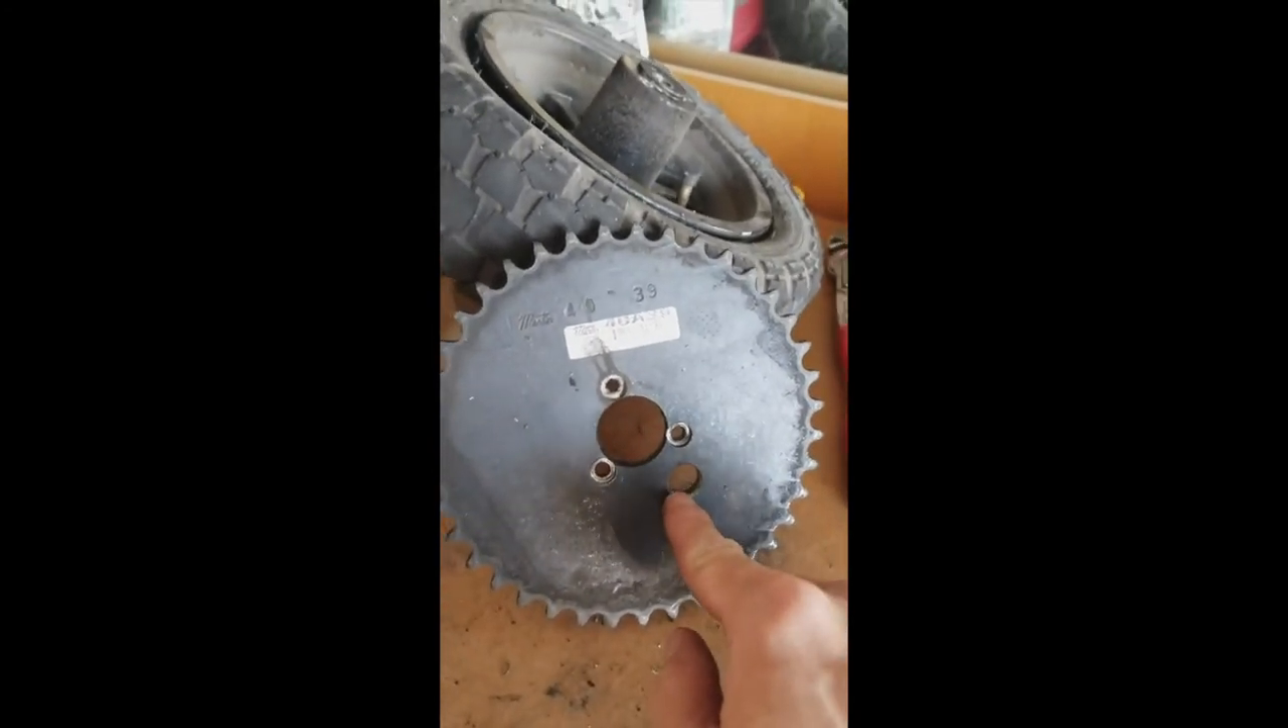This is what the rear sprocket looks like removed from the rear wheel.